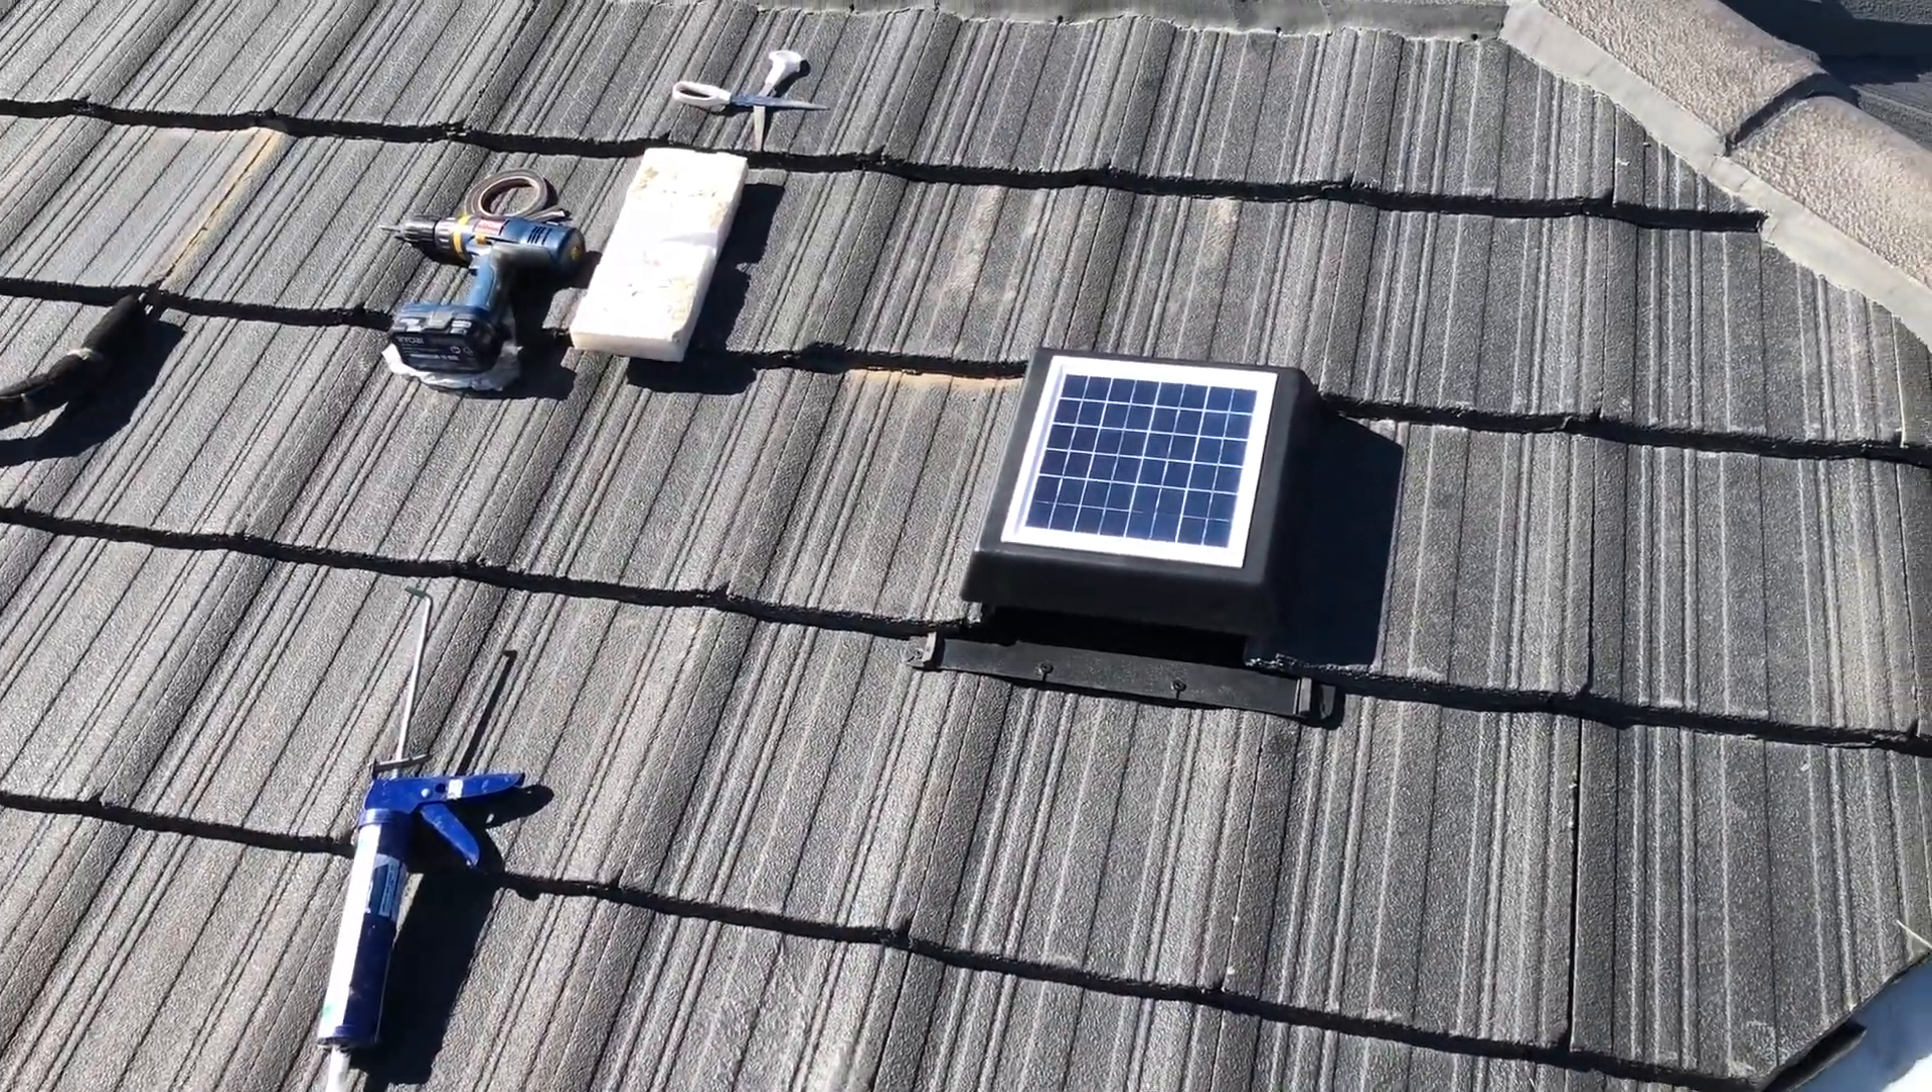And the little solar roof vent is there. Really low, slim, looks fantastic.